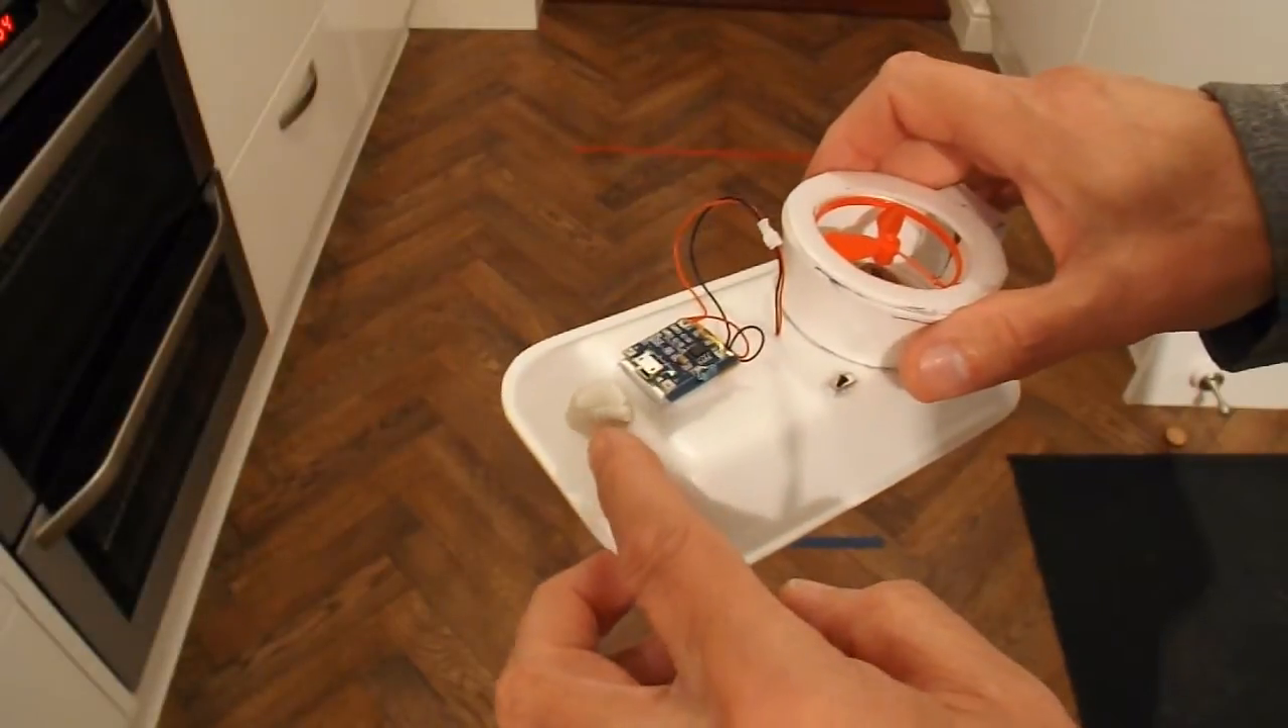I've actually put an extra bit of blue tack on the front there because it looked like it was a bit light on the front anyway.